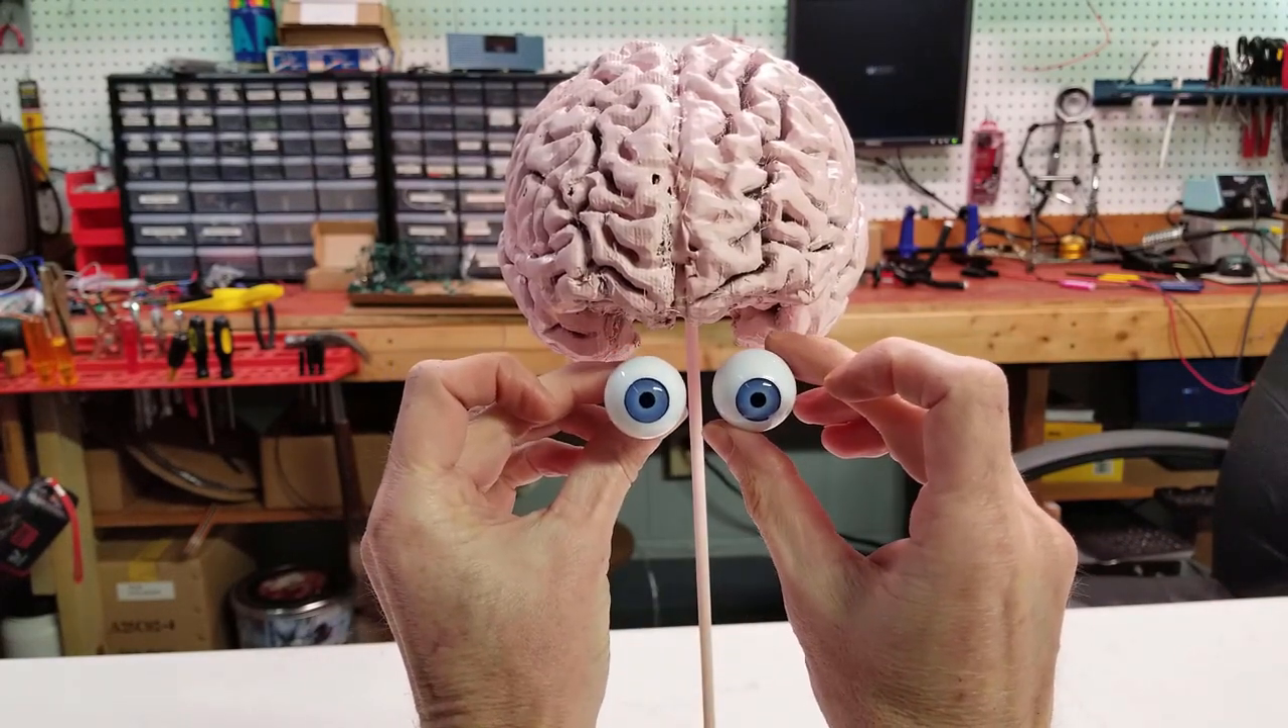So obviously we need the brain stem yet. But before we do that, I think we're going to add a couple of eyeballs.